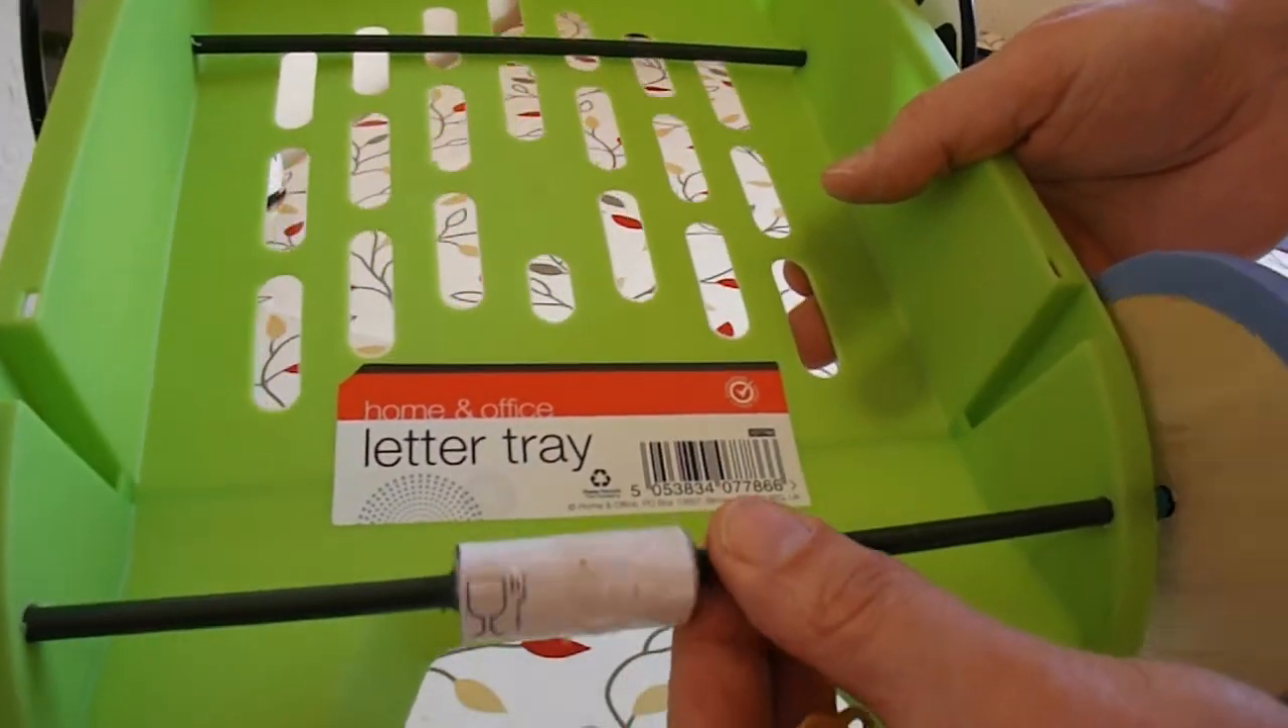Right, that's my bit of cardboard wrapped round the back axle just to make it a bit wider.